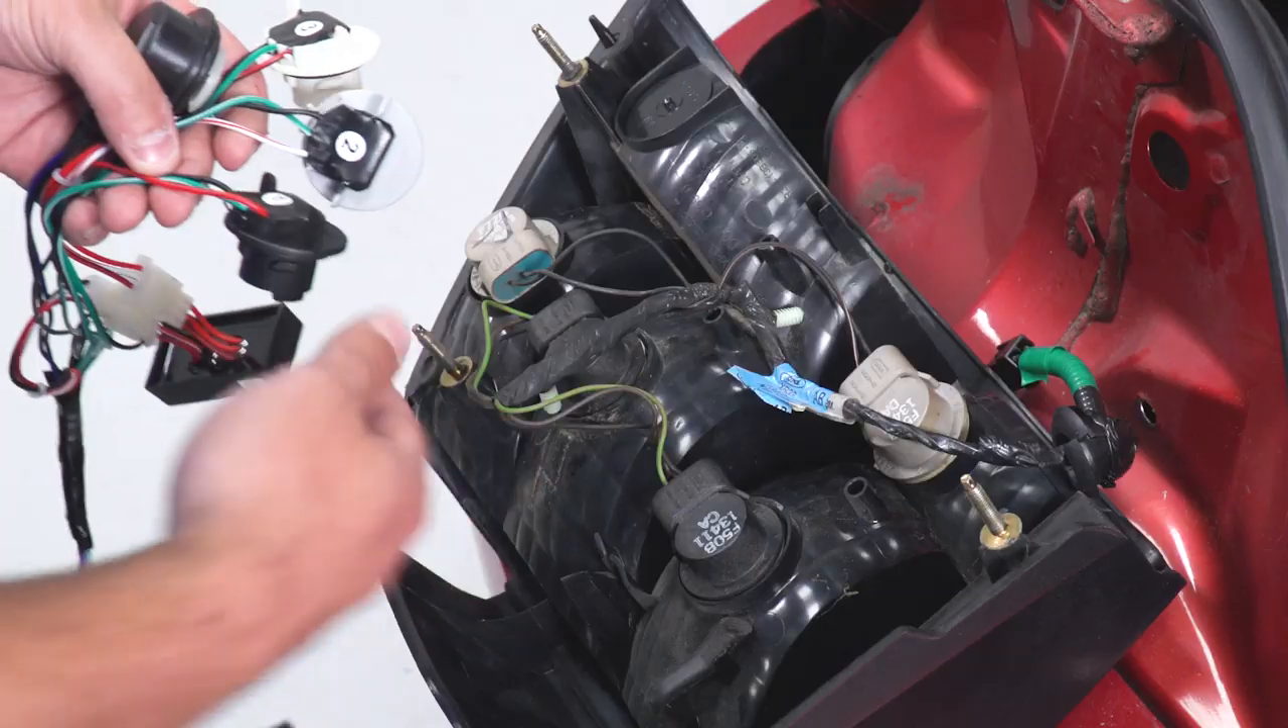So now we're looking at the back of our tail light, factory harness still installed with our bulbs, and I'm holding our Raxiom sequential harness.